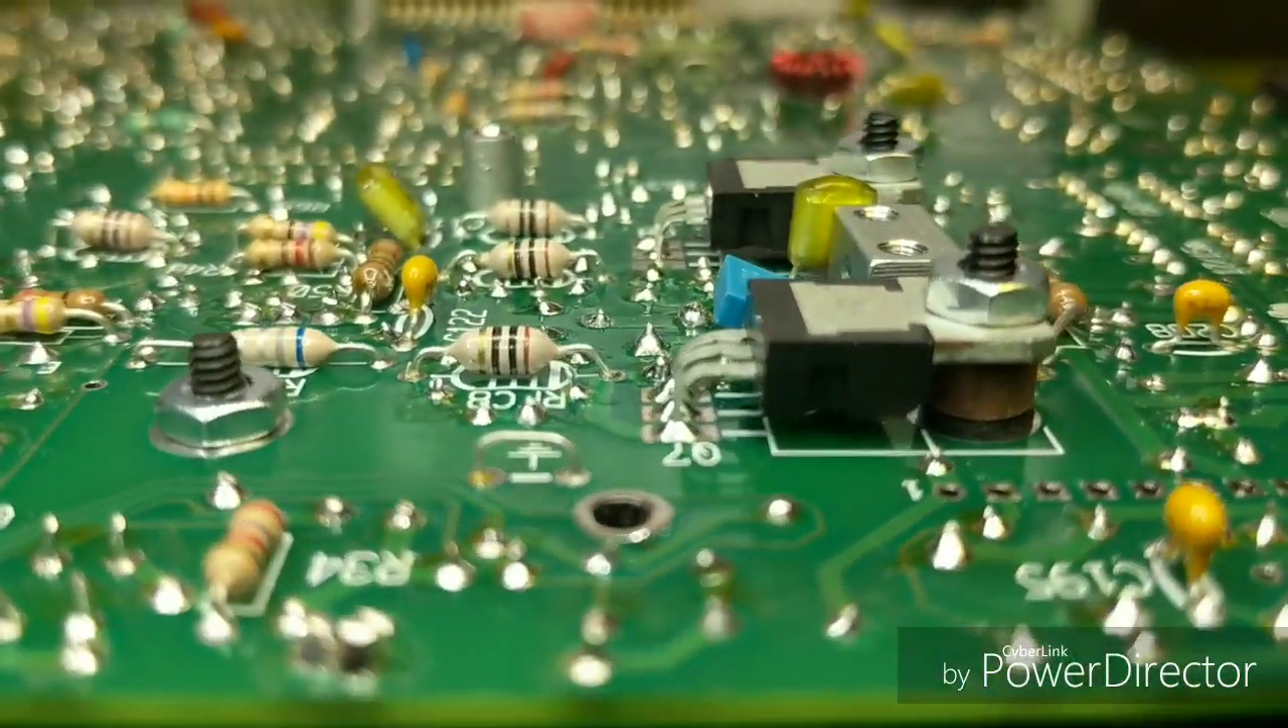Well, the yellow one, as you can see where it is off camera, you can't bend it over because it's between the PA transistor and the standoff for the heat sink. Well, I think it's pretty obvious it's sticking up too darn high.